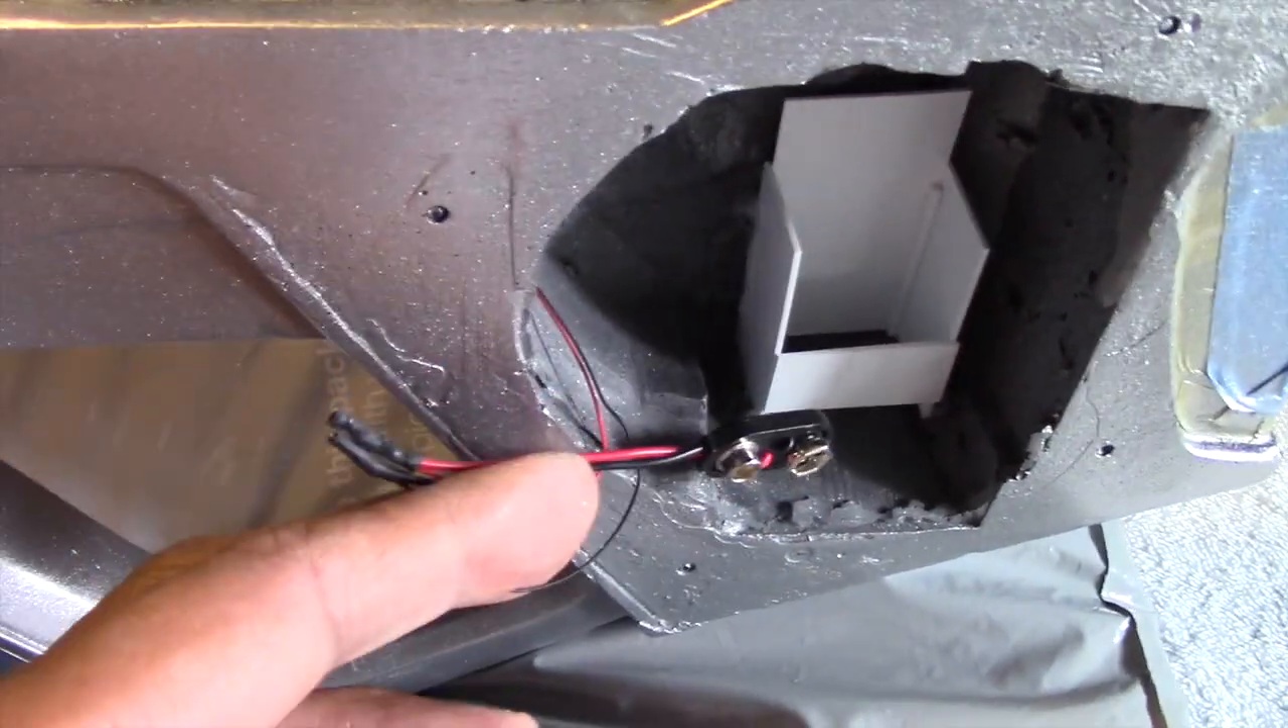You can see I've constructed a little compartment here to hold the battery. And our hookup is right here.